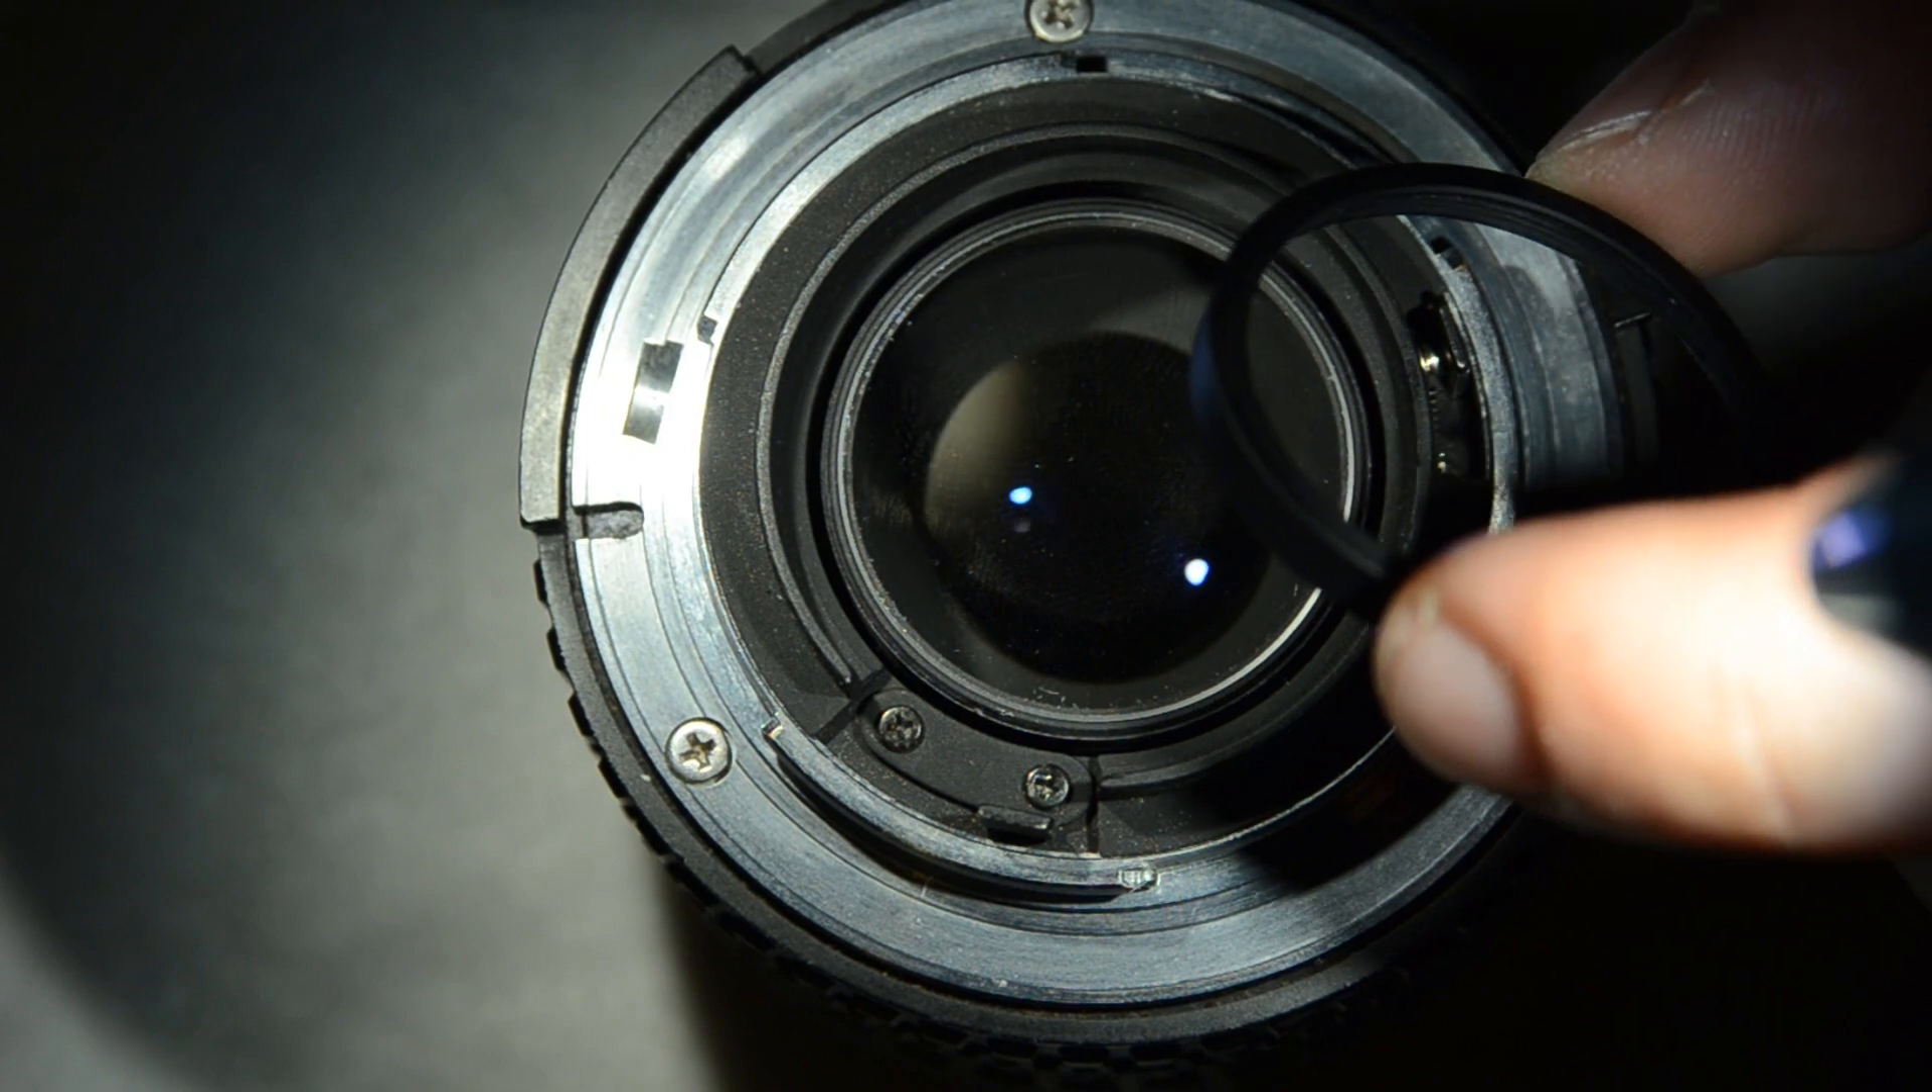I removed the ring. Here it is.